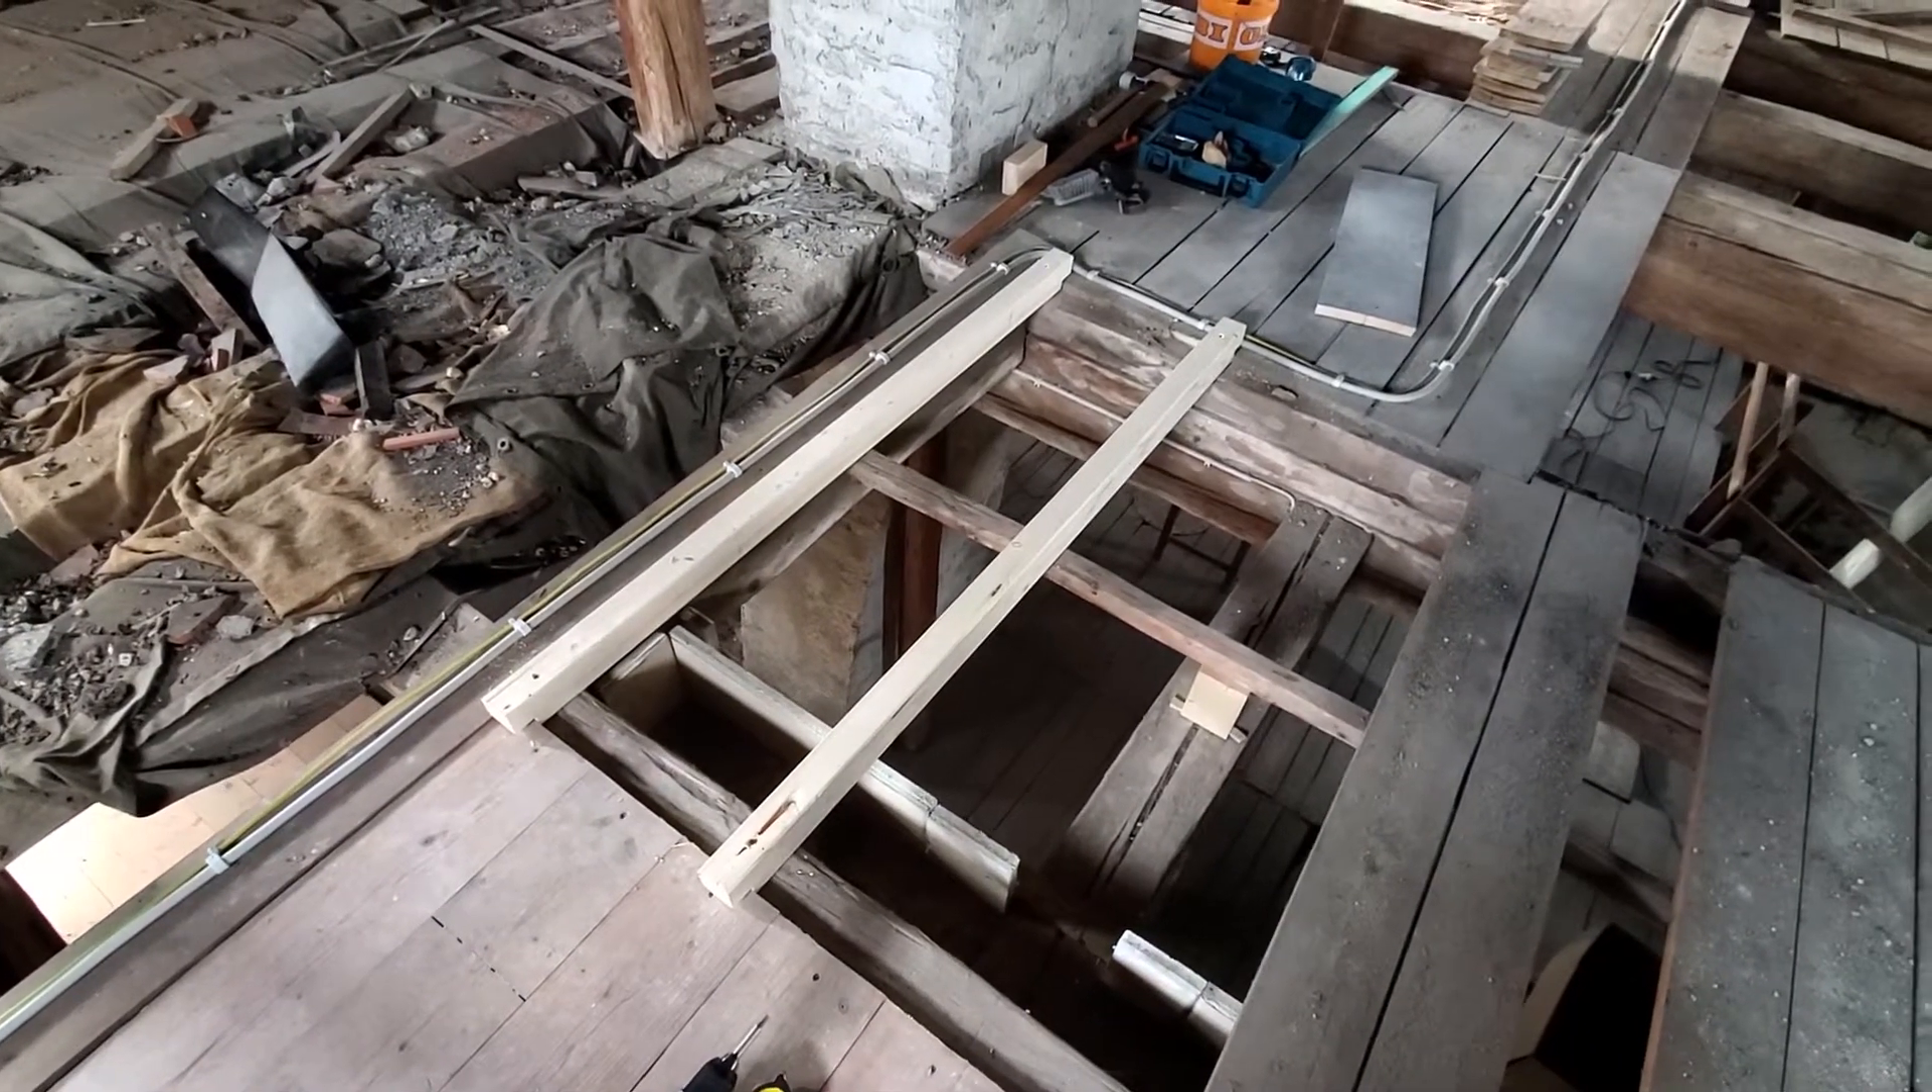Um you can see the two spars are in place across the expanse.